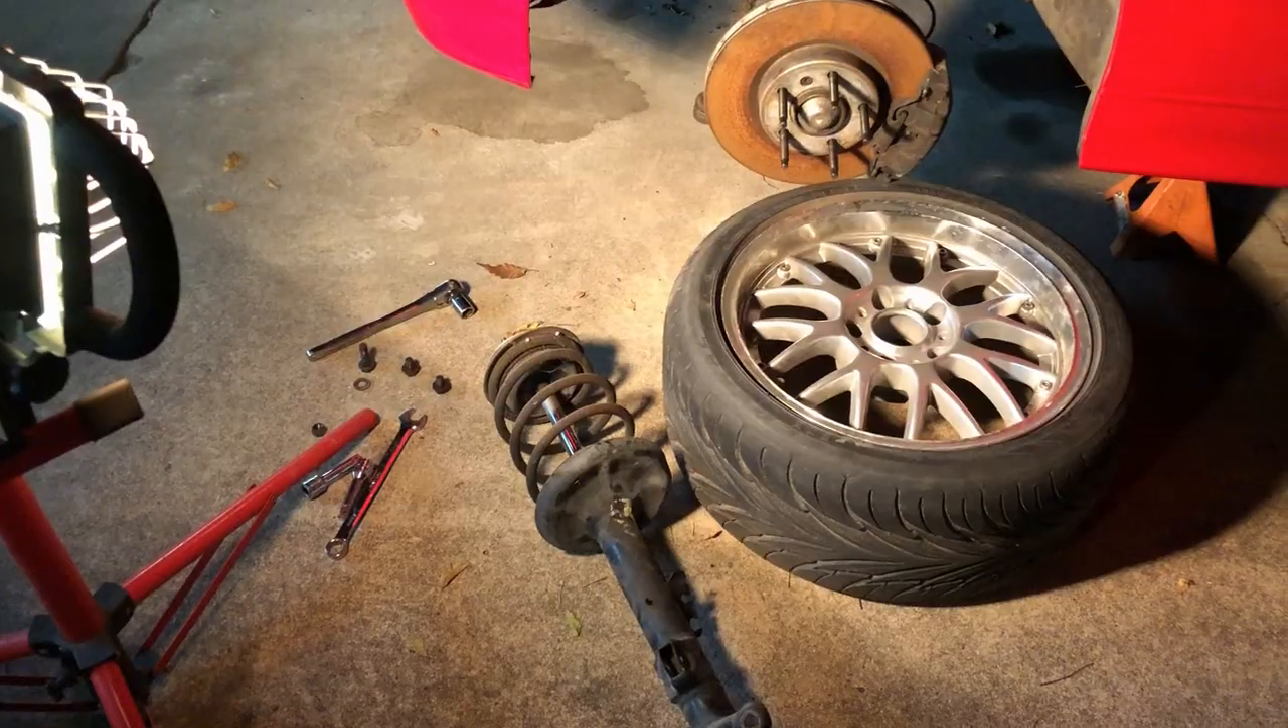All right, we've got the old strut out.